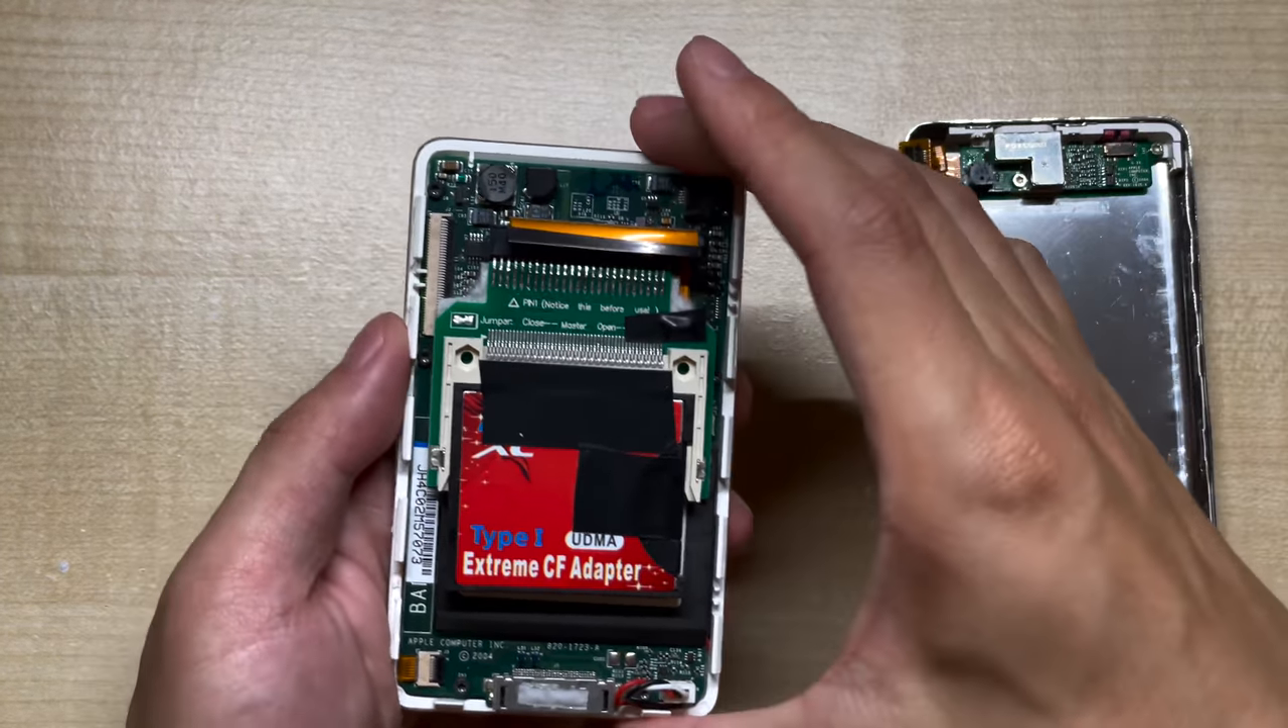As you can see, this iPod has already been flash modded with a generic green board and red adapter.